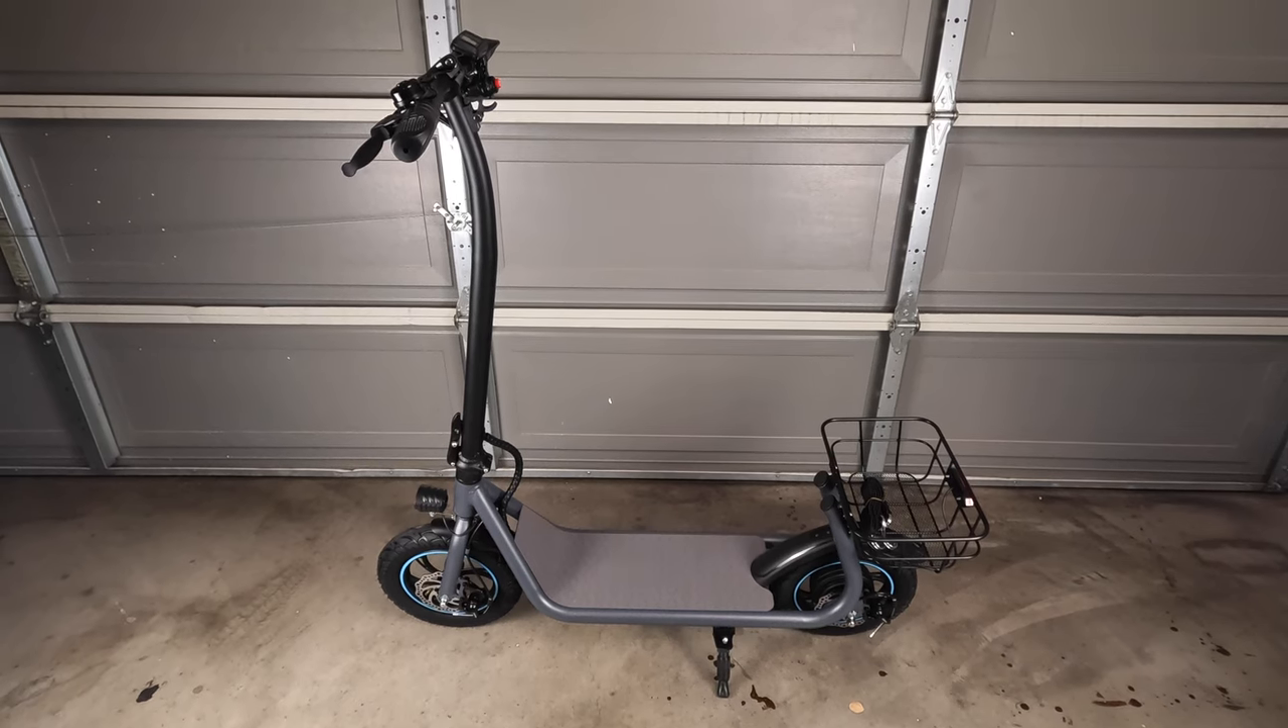All right, so there you have it. That is the Gyroor X2 in its fully assembled form. And assembly was pretty straightforward. All we had to do was attach the handlebars, the rear basket, as well as the latching mechanism on the stem.